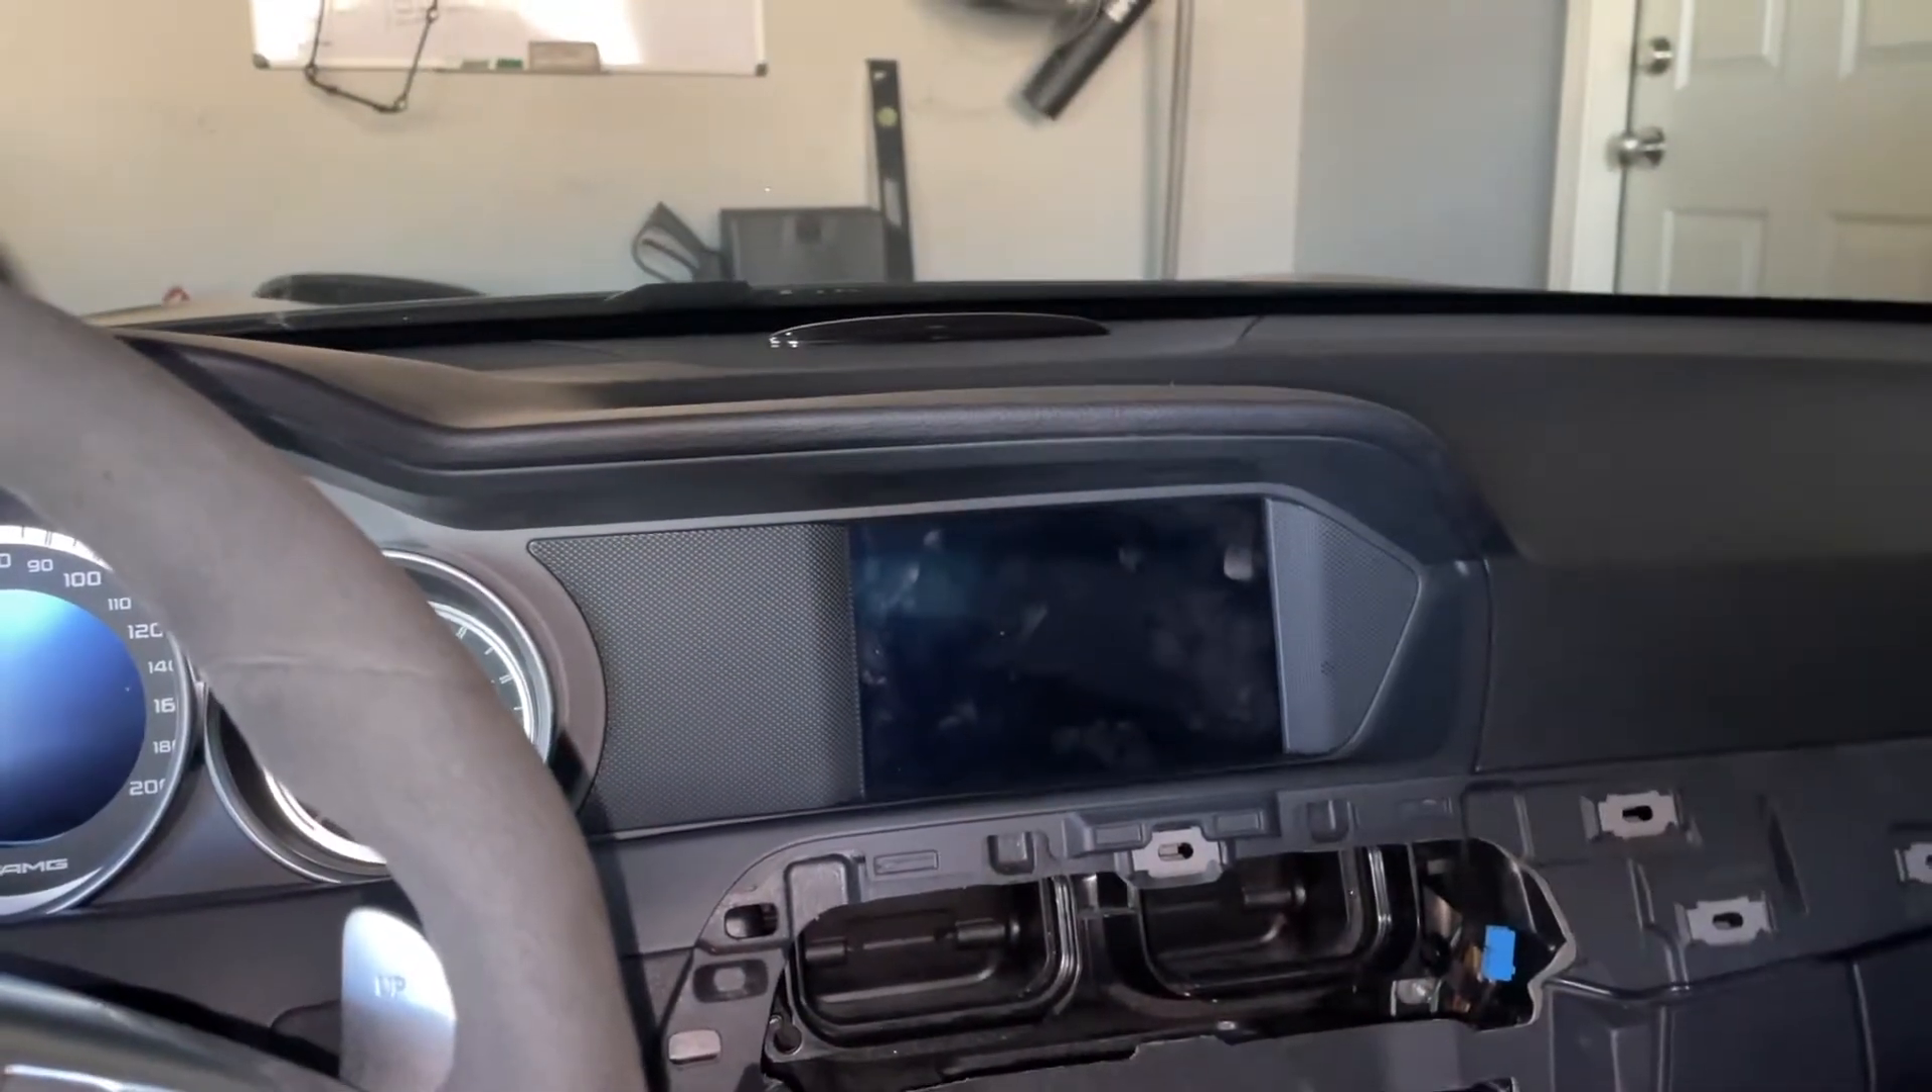And just like magic, the old and very dirty screen is back in place.